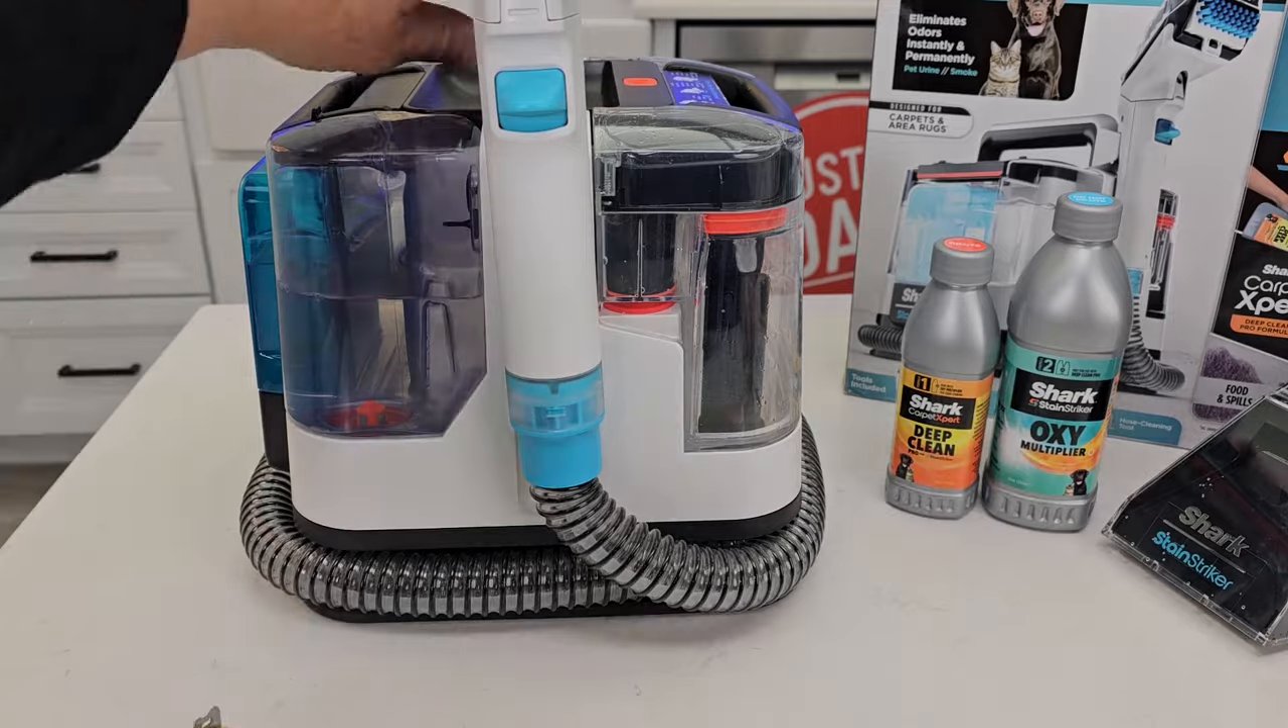And the hose sticks out a little bit.